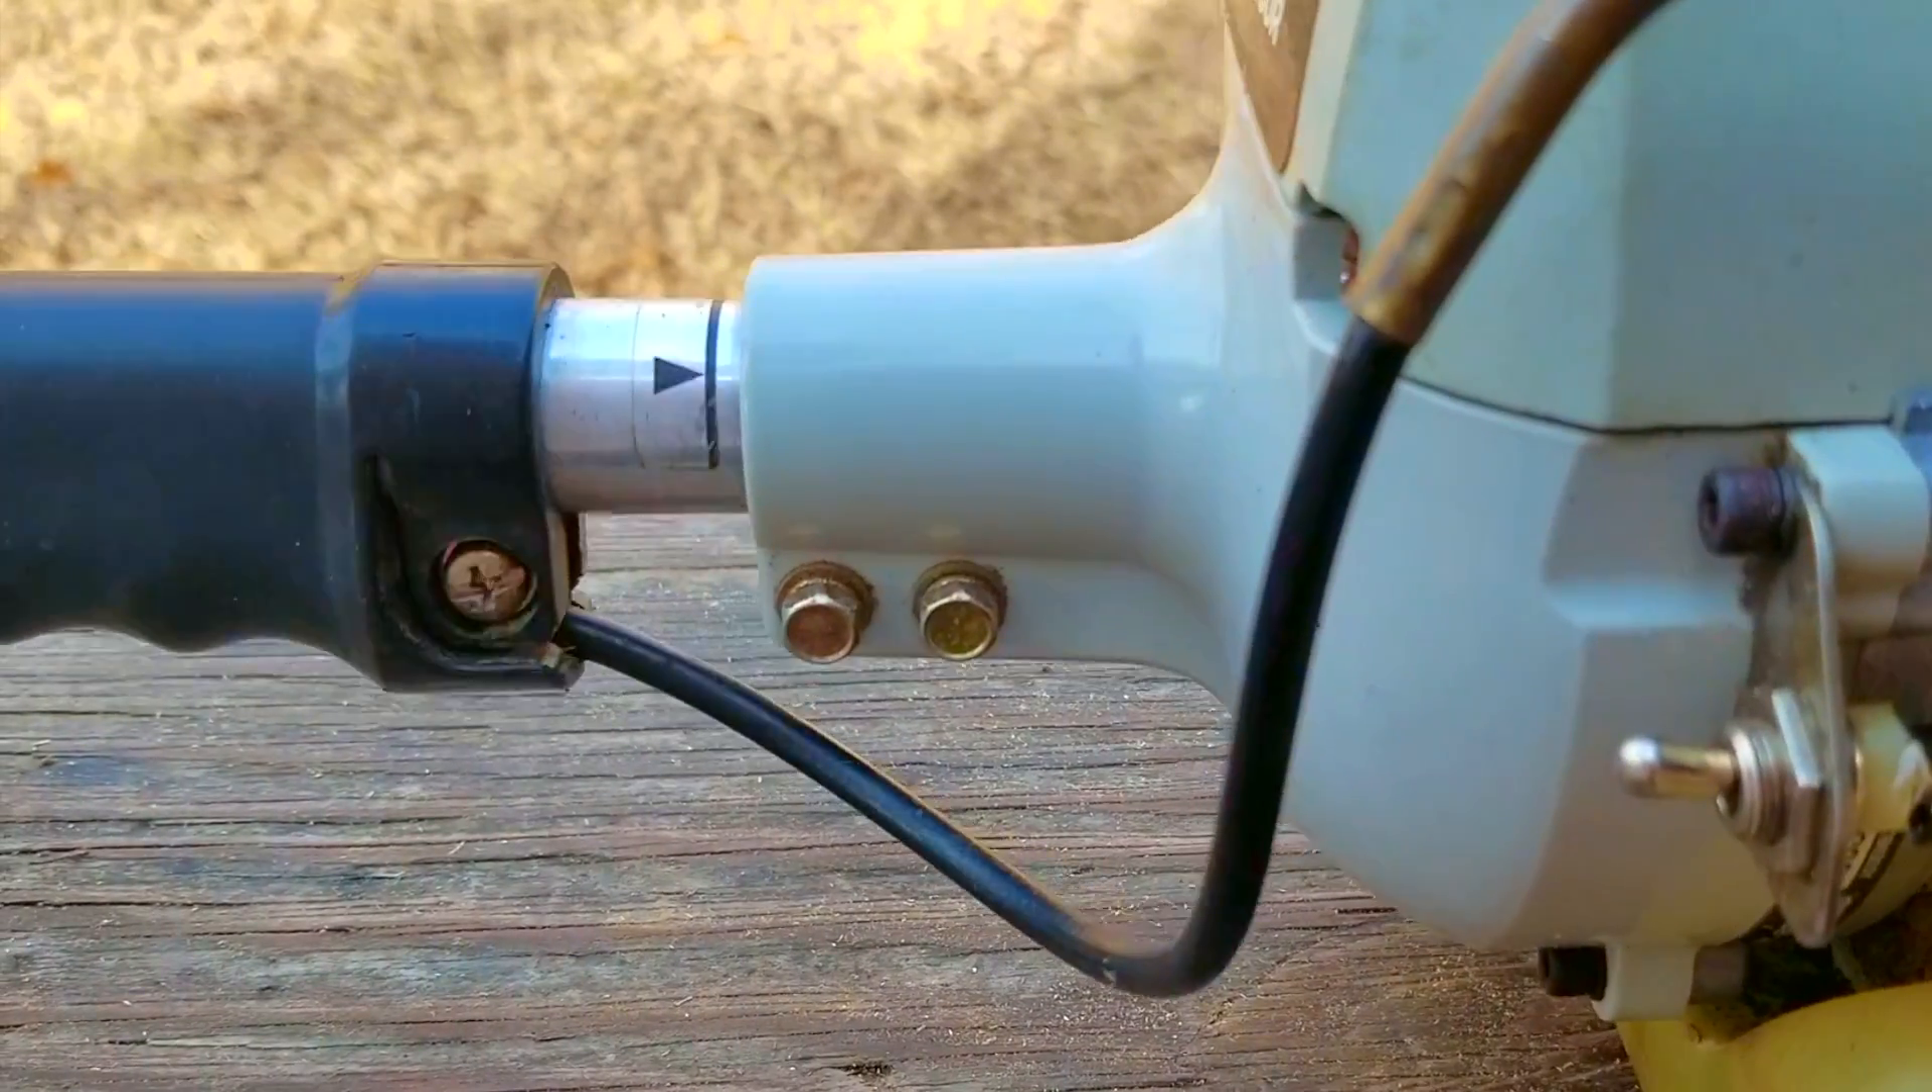That's when I notice the mark on the shaft is too far away from the cover.